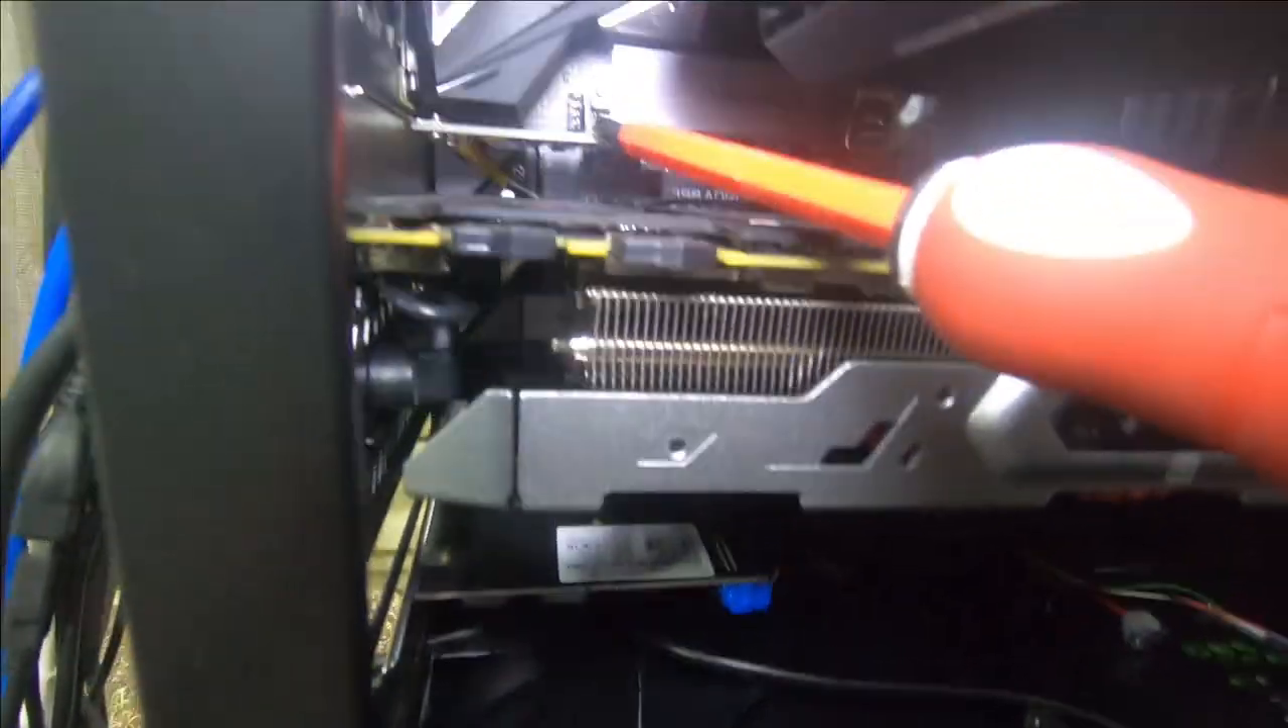So looking in here you can see that we have the card successfully installed right here.